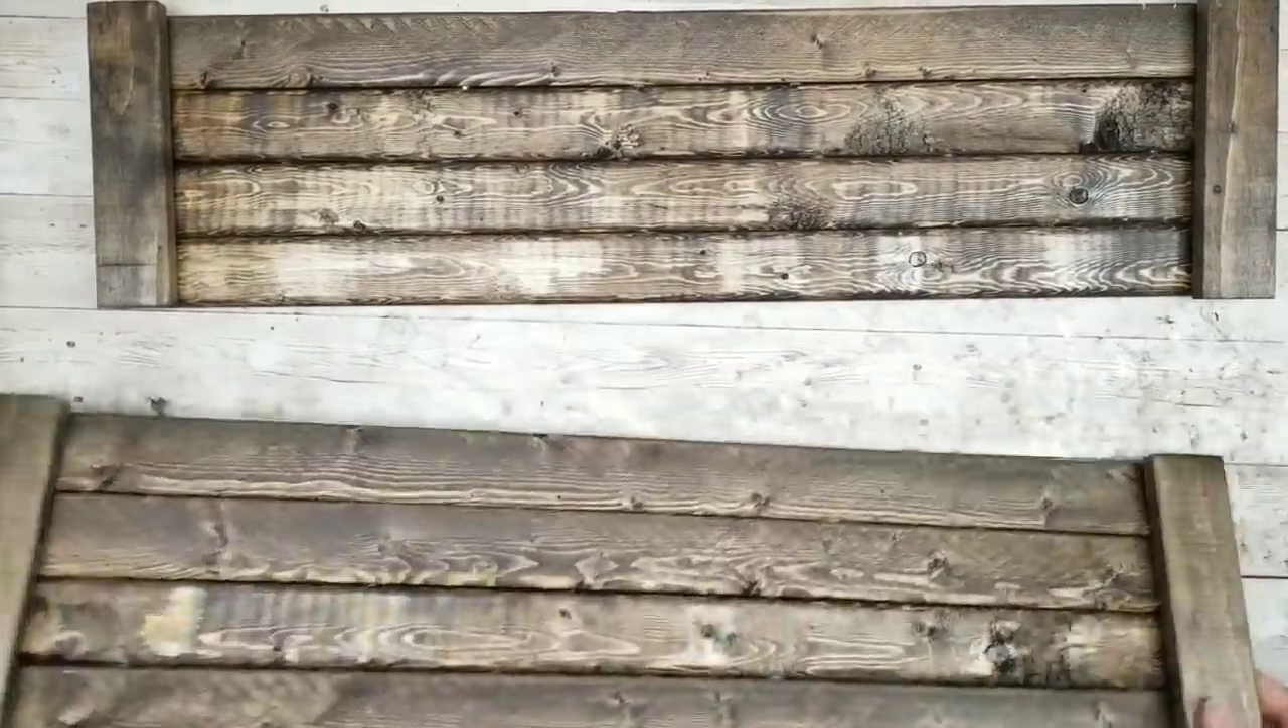And now, both of our side pieces are done with all of those extra end pieces.